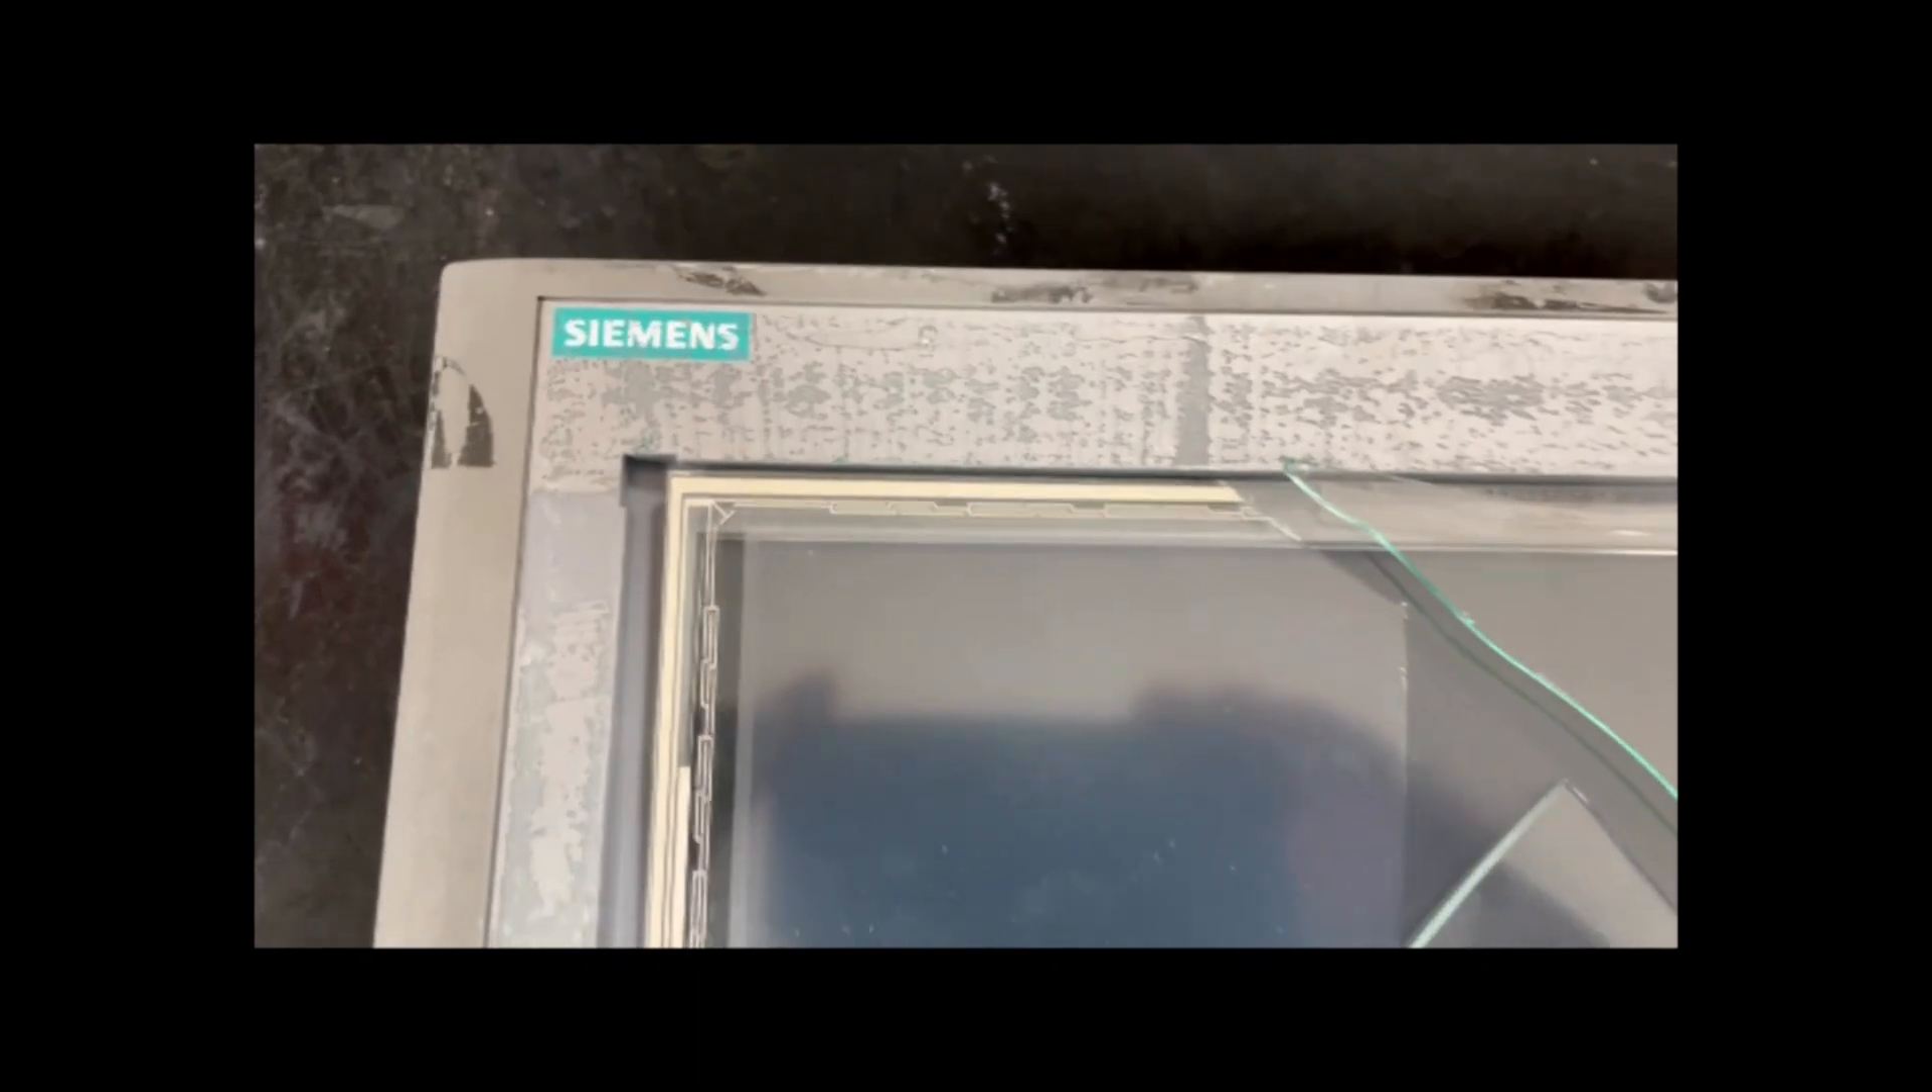You can see here the logo of the Siemens underneath there where the old membrane was stripped off.